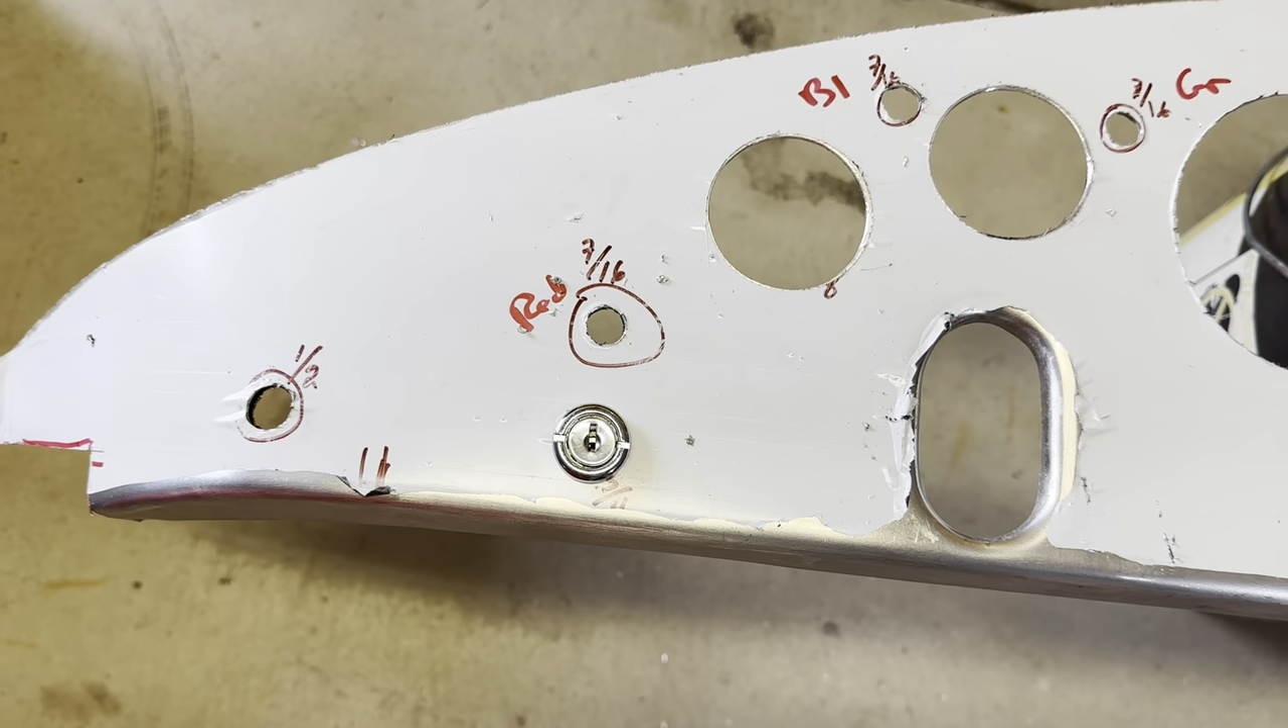And the ignition switch fit in place perfectly.